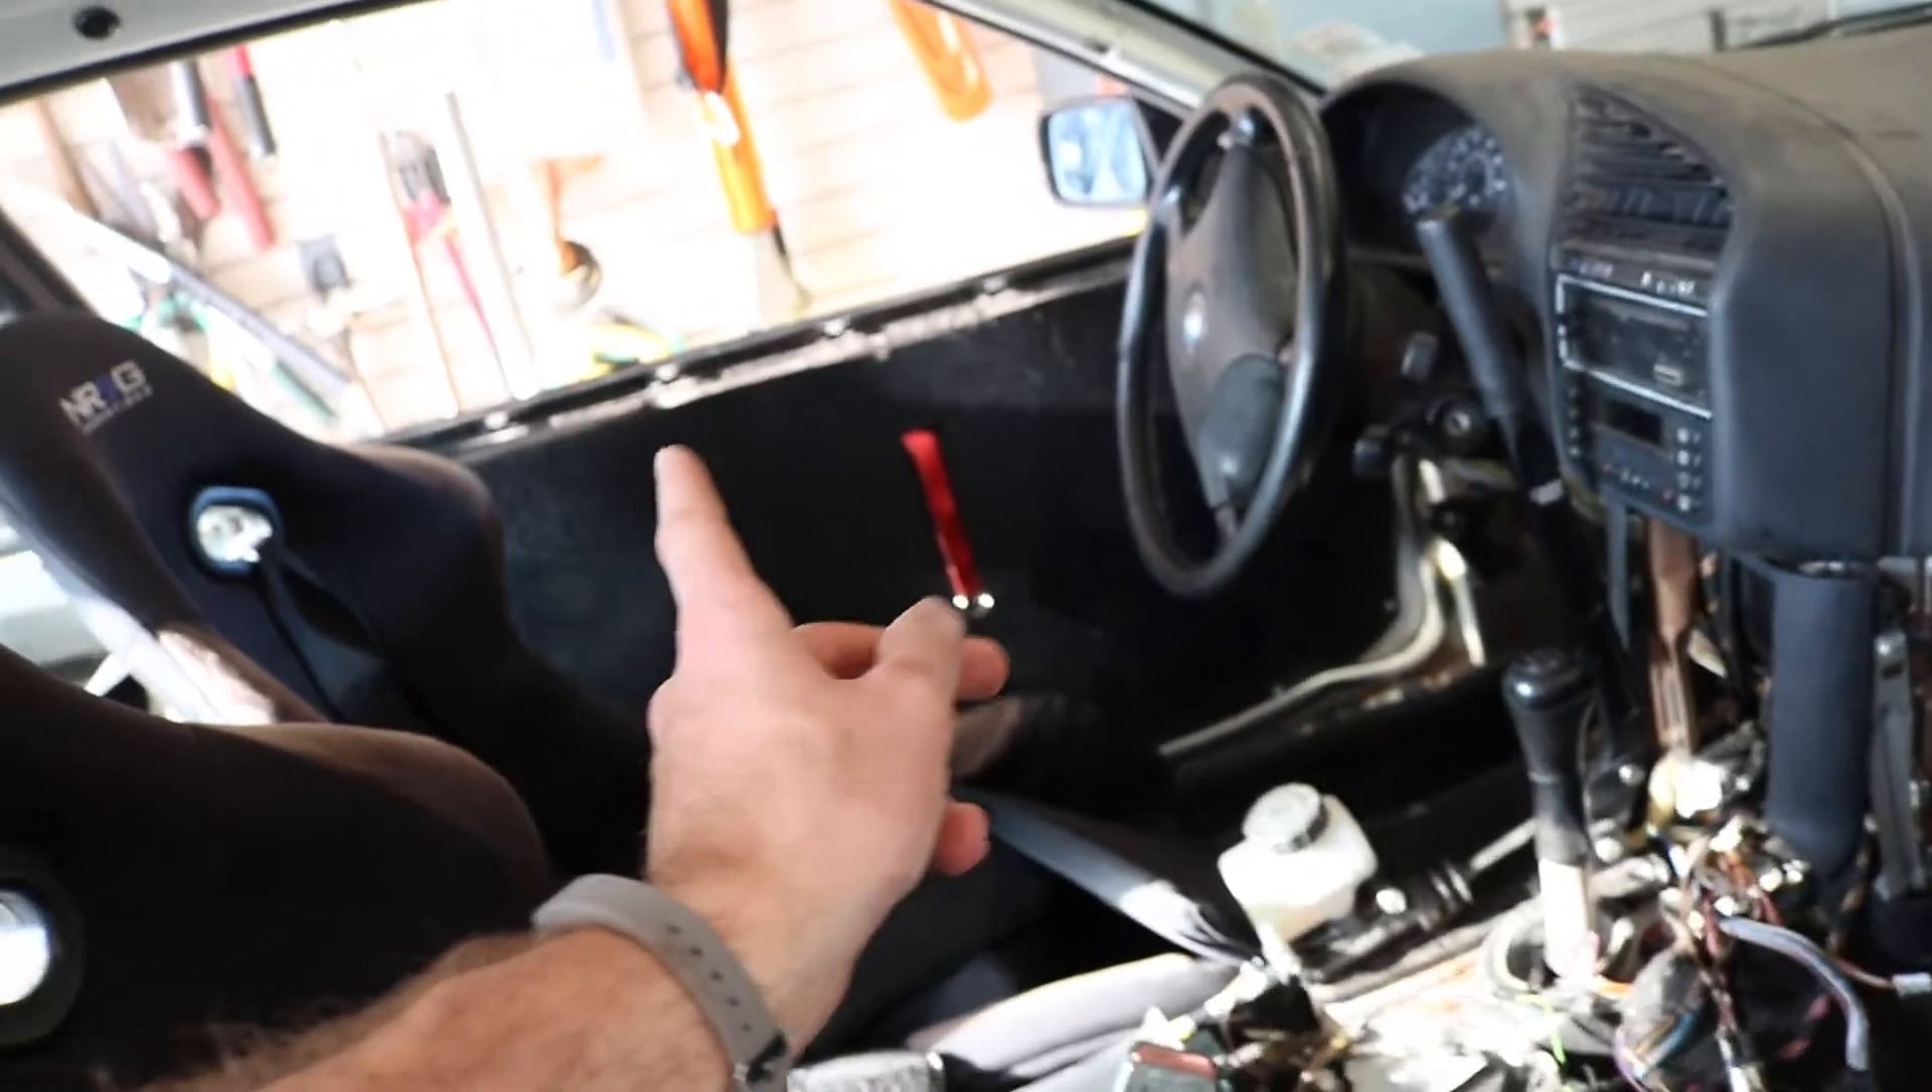I still have all the interior pieces as far as the console and all this stuff out here.